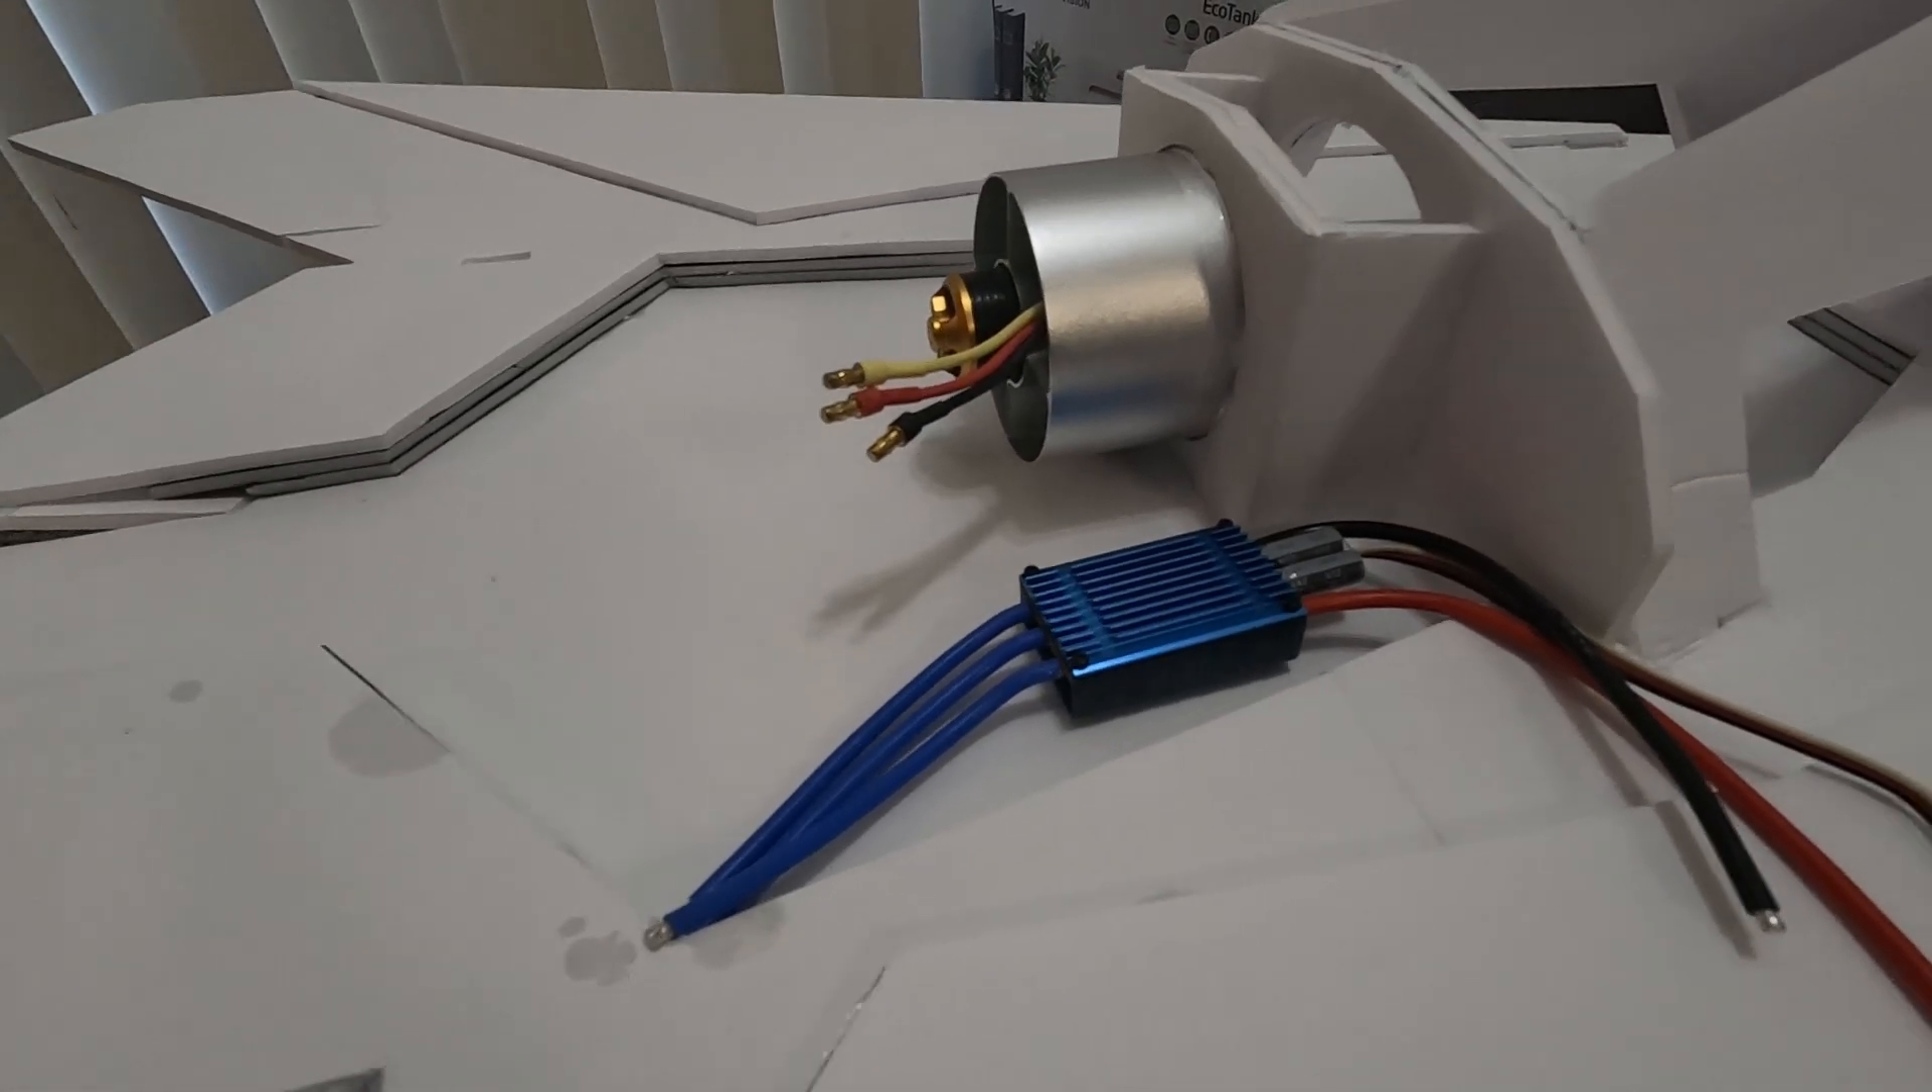I still got to get all the electronics you know pretty much soldered up and put together.